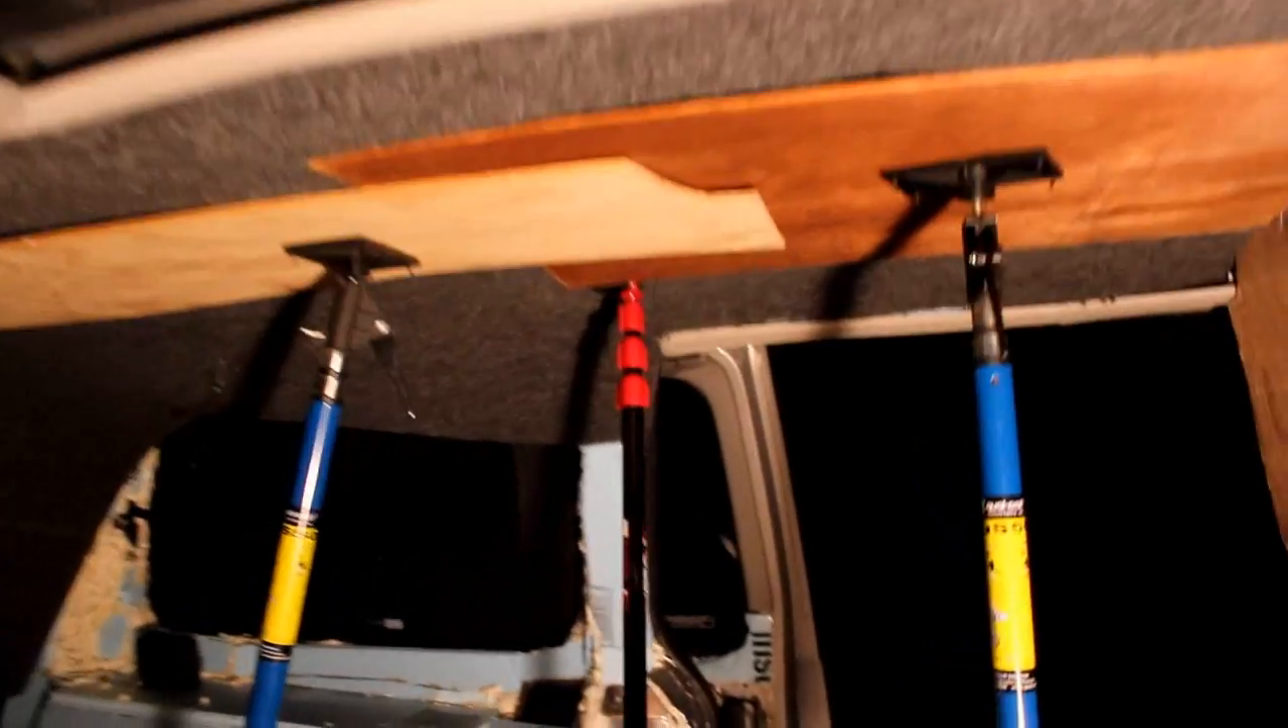So we've got the carpet going in the top. Got a bunch of things holding it up. A bunch of plywood and stuff.